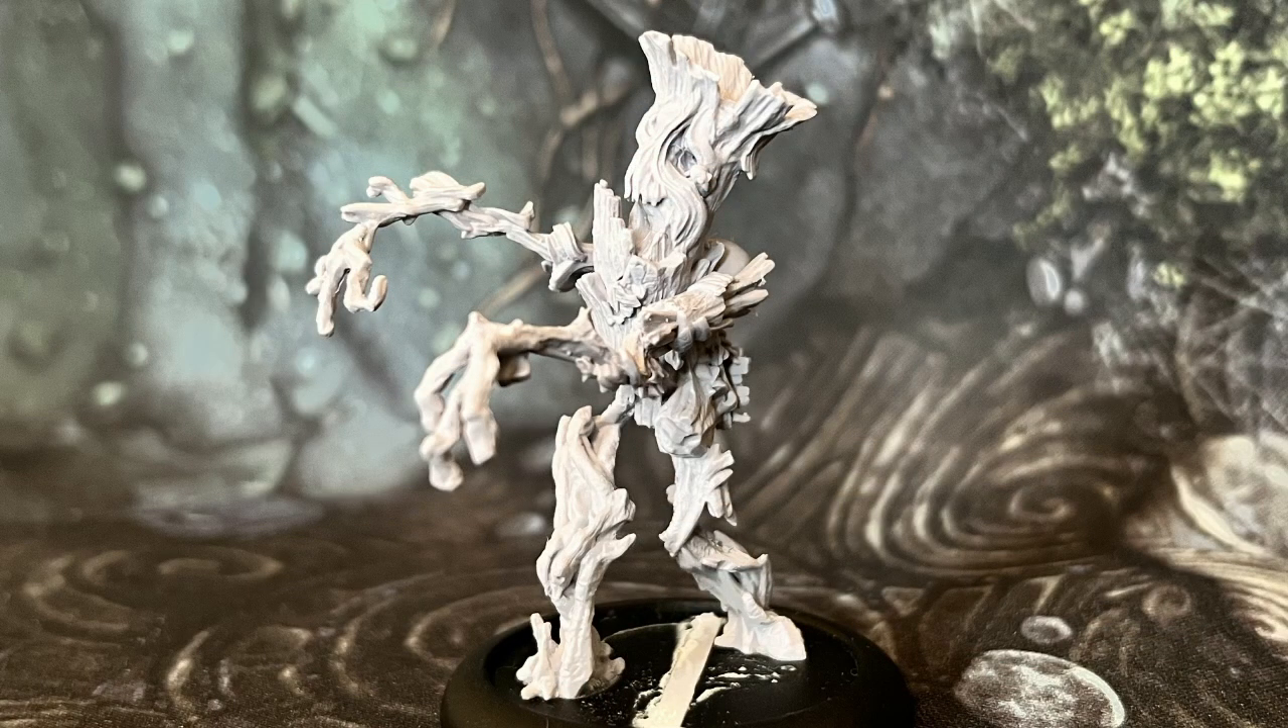And here's the miniature fully assembled.